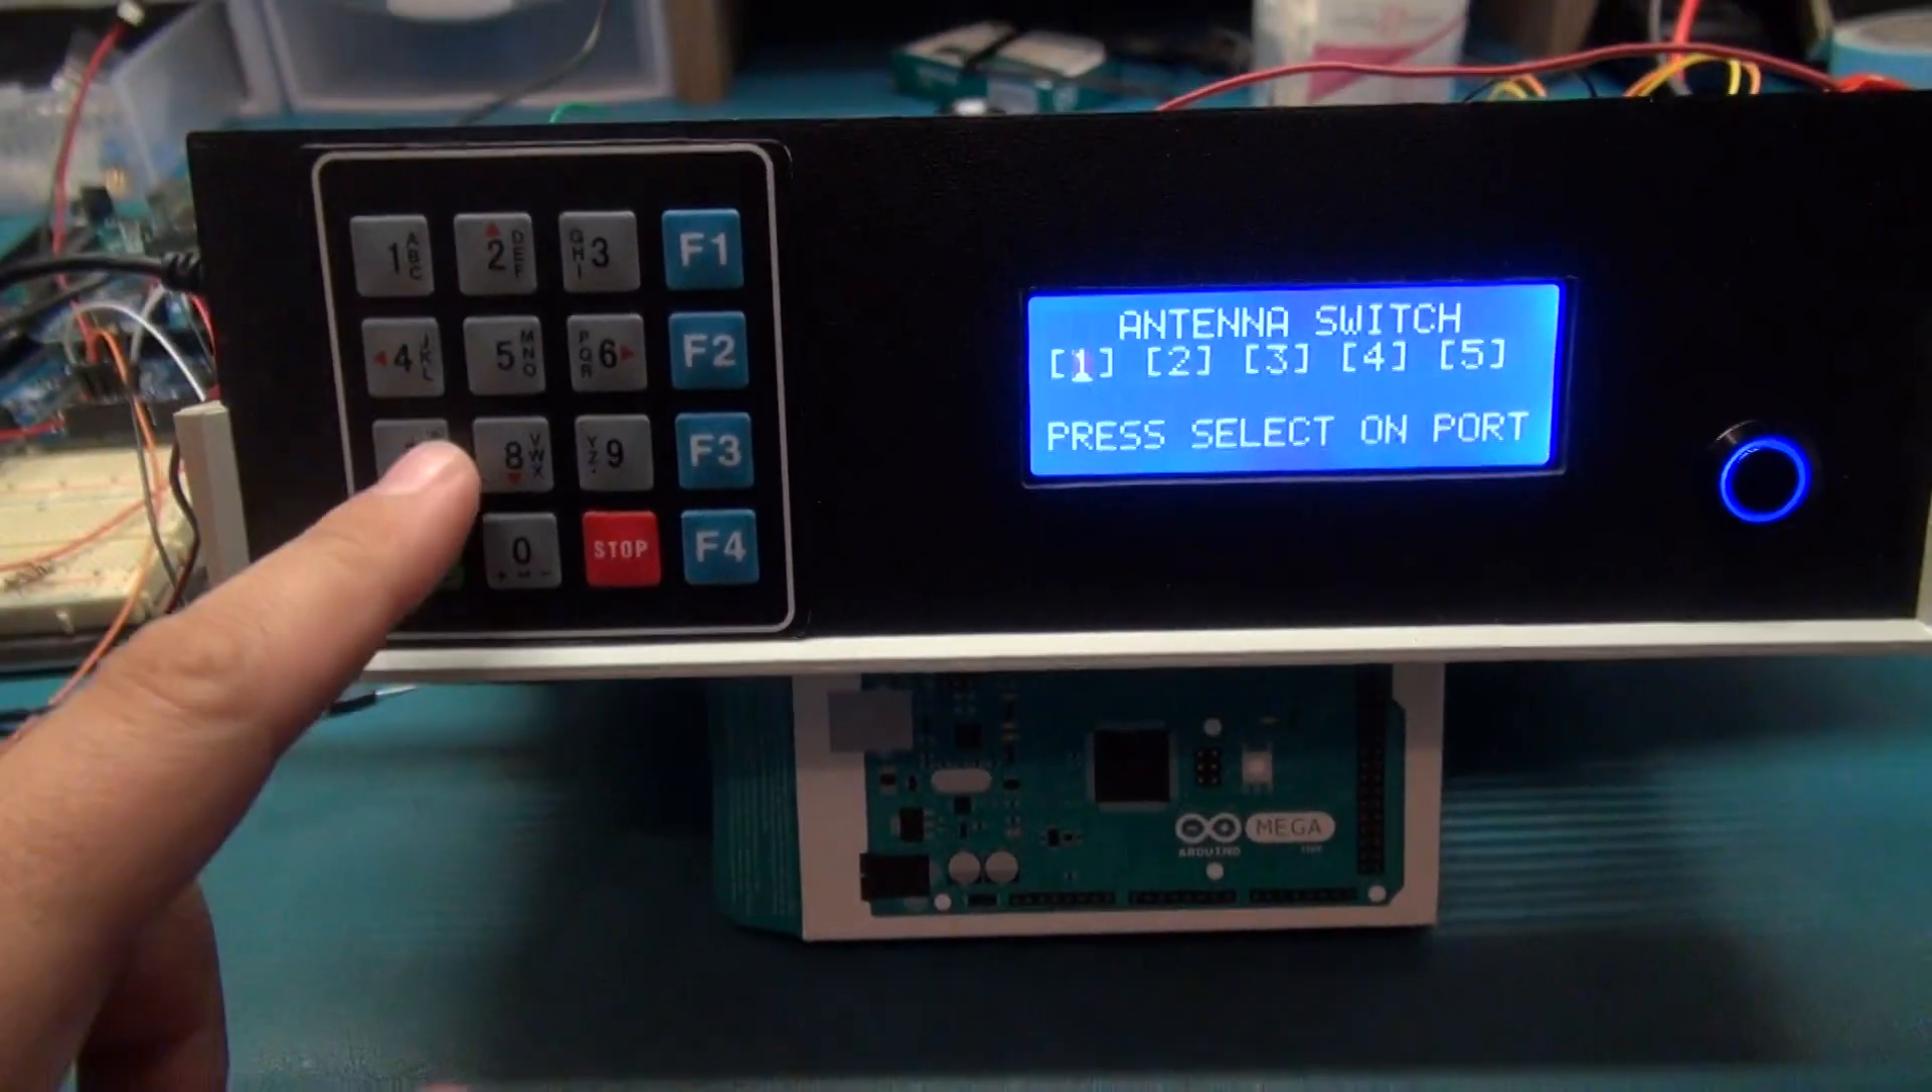I've mounted the keypad switch on this front panel along with a 20x4 LCD display and I got a nice illuminated push-button switch on the inside.